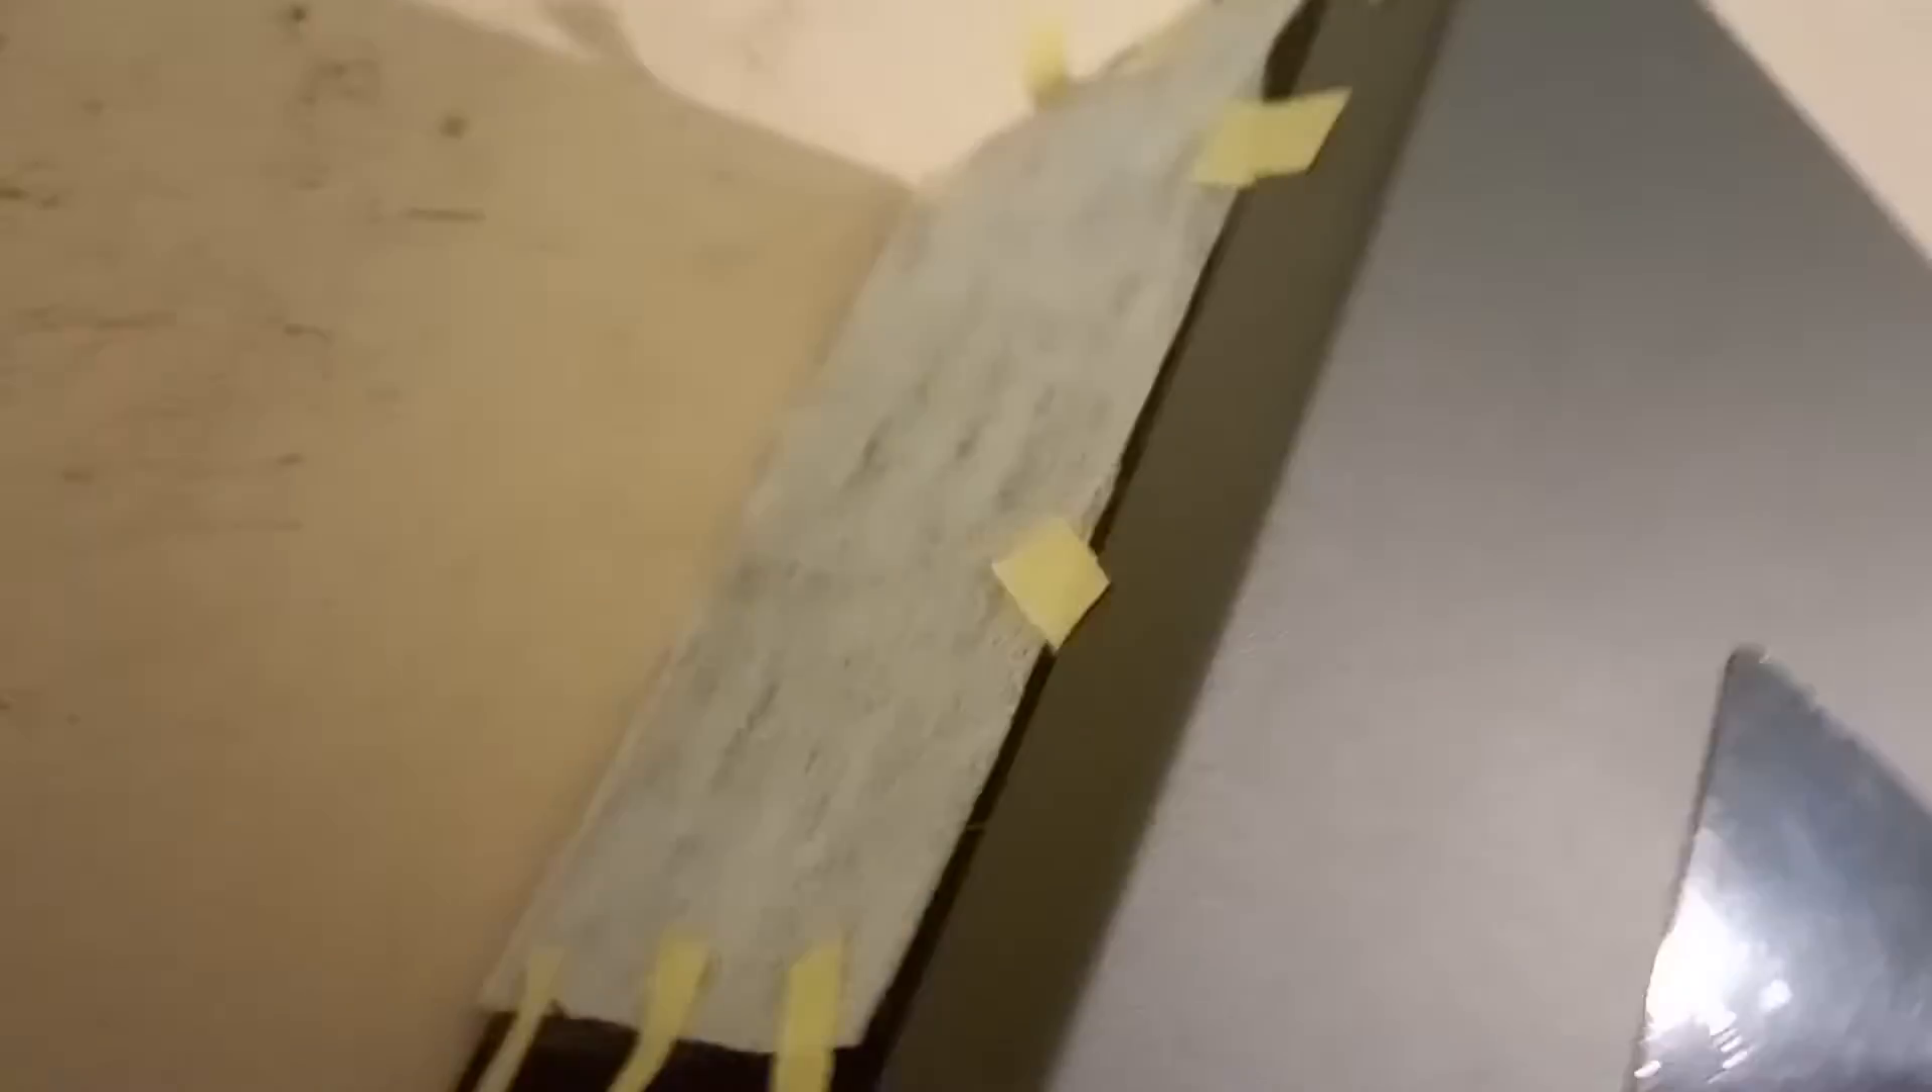Okay so the new filter is placed and it's pasted.